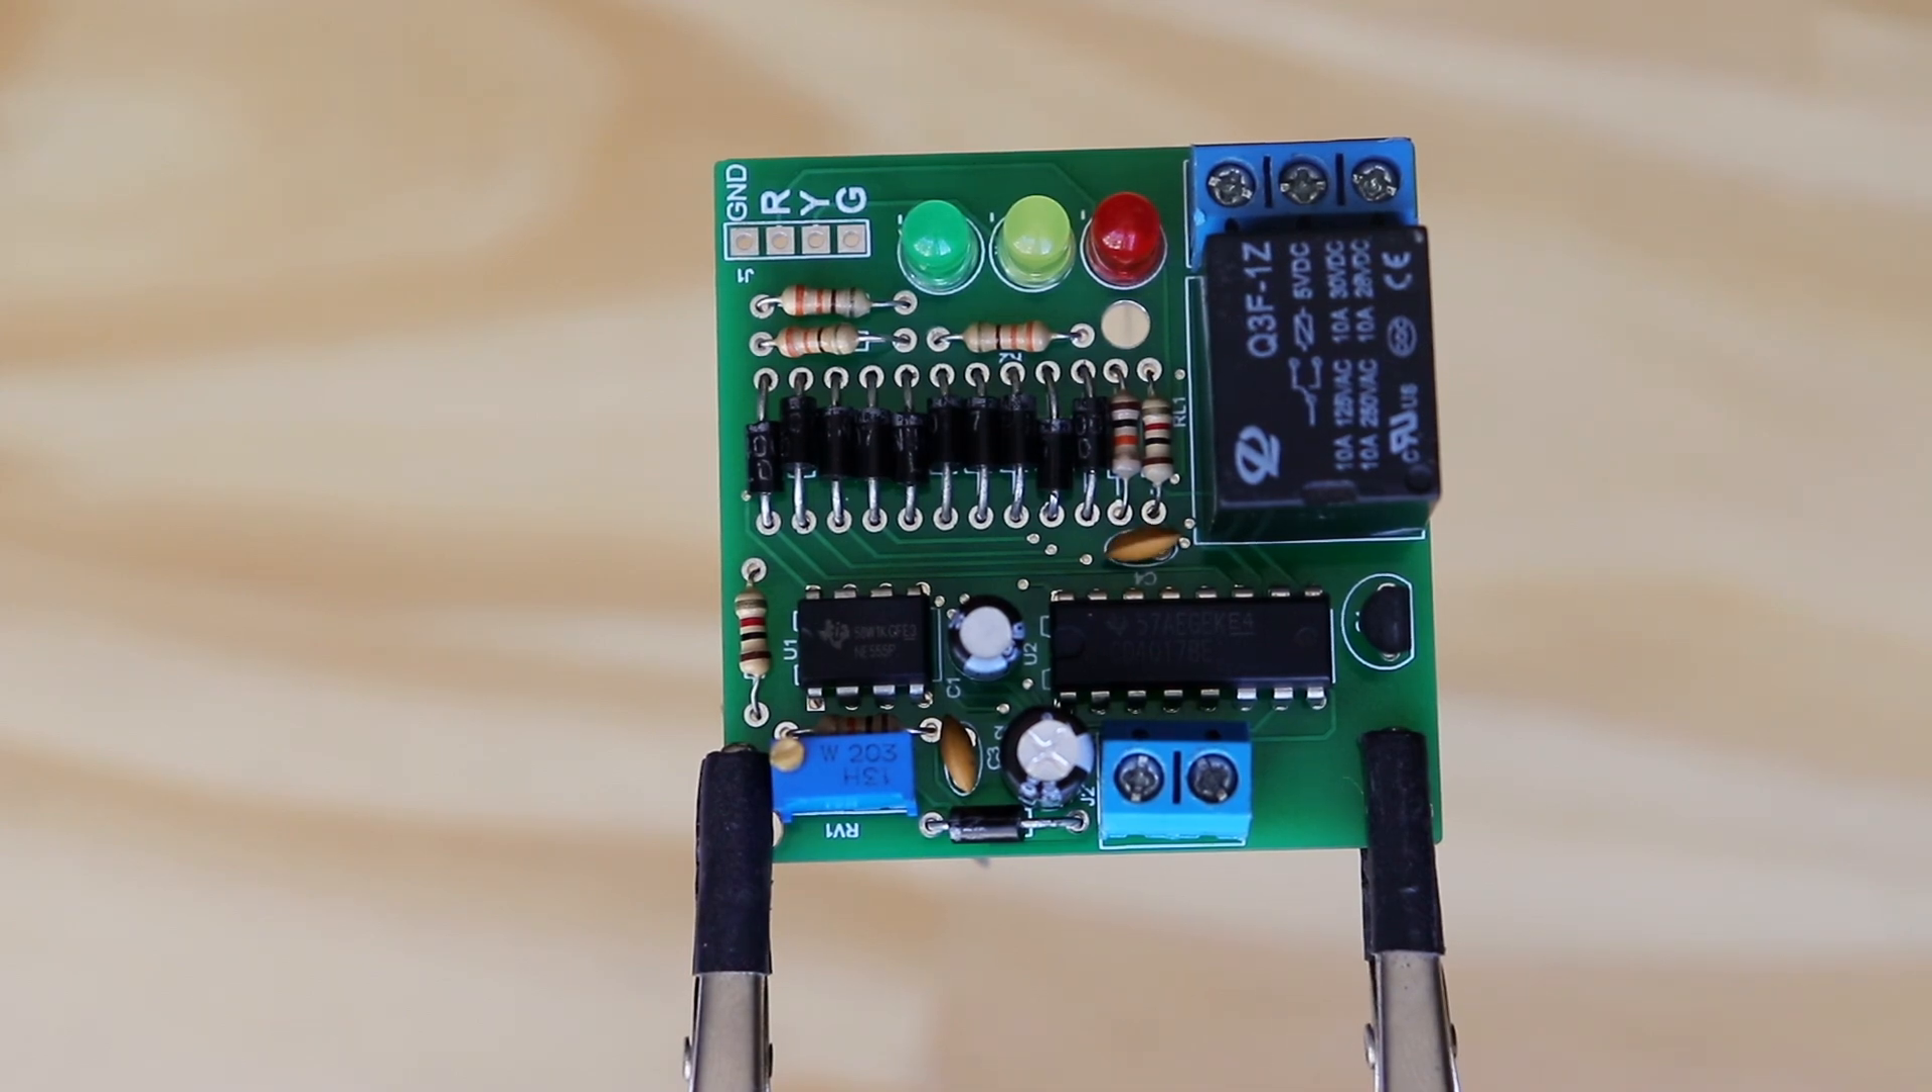Bueno señores aquí ya tenemos la tarjeta completamente ensamblado.